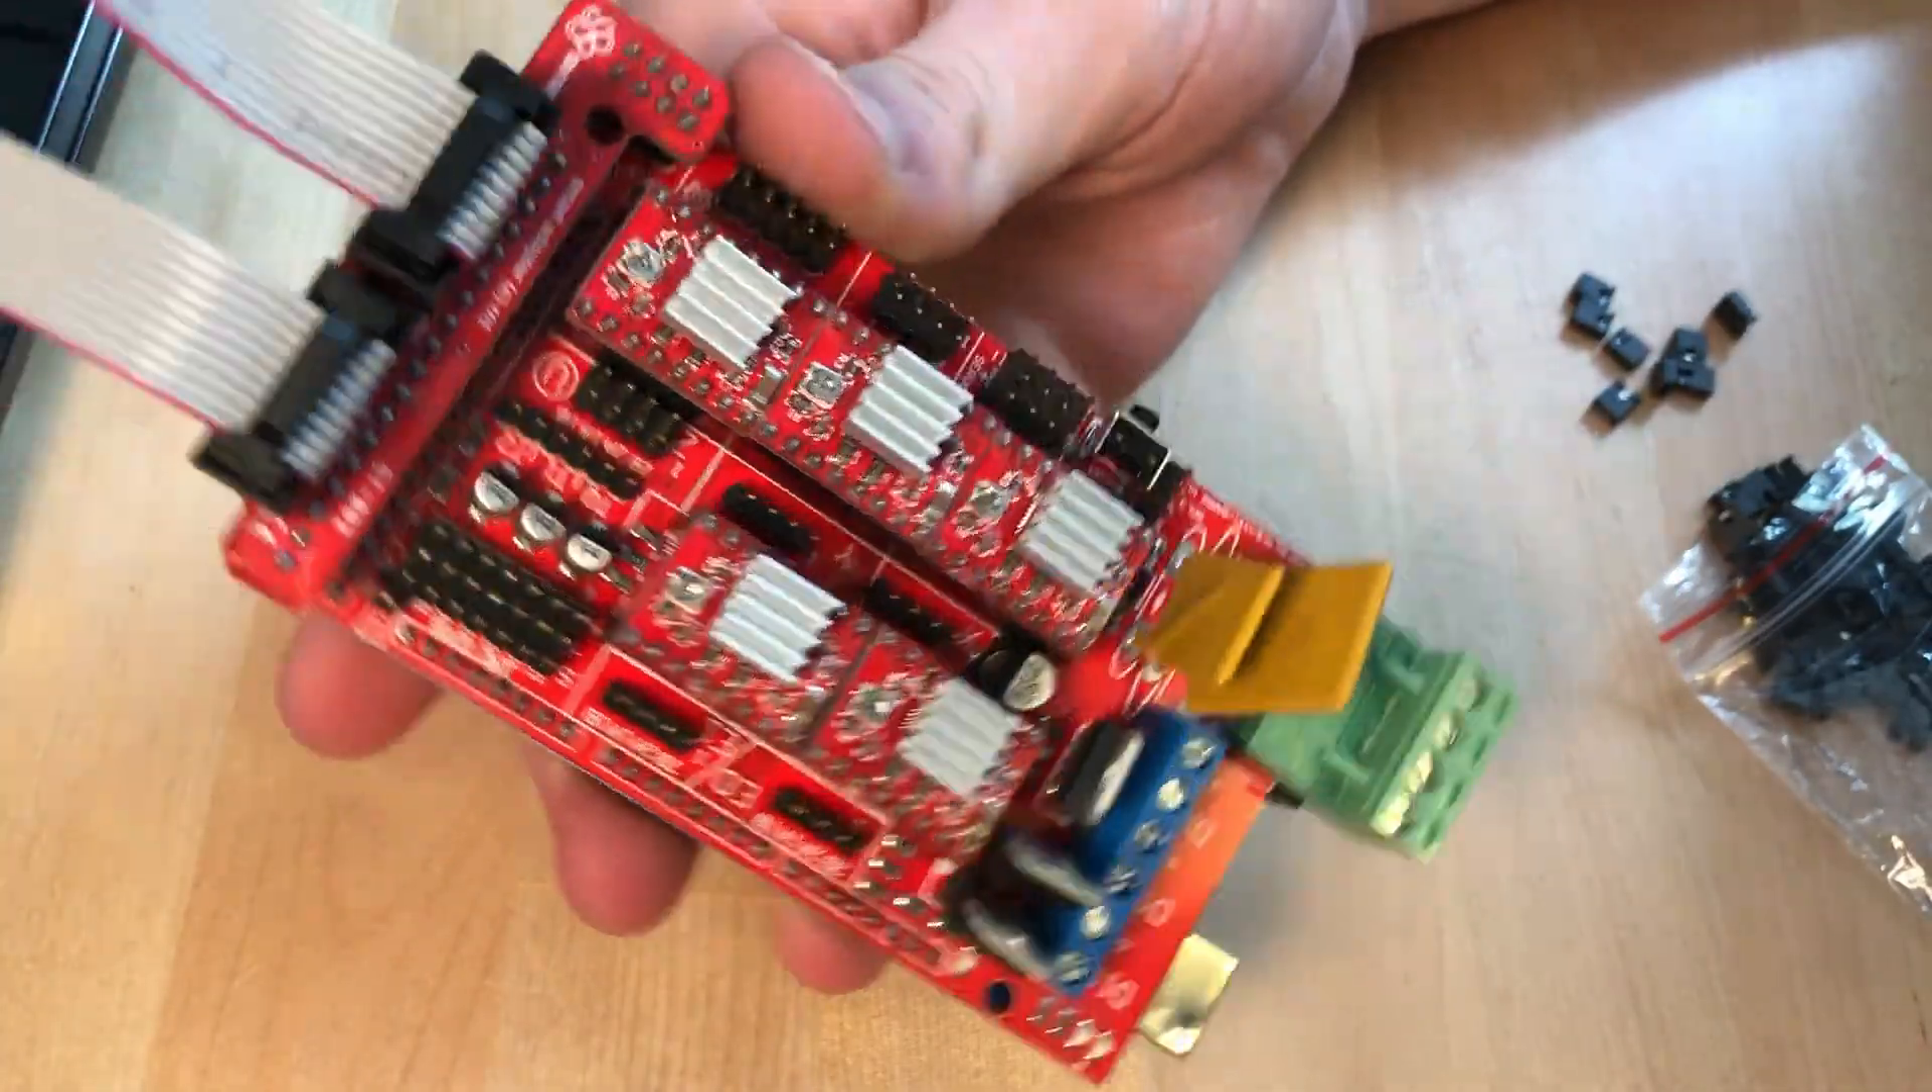So now the stepper motor drivers are all in place.